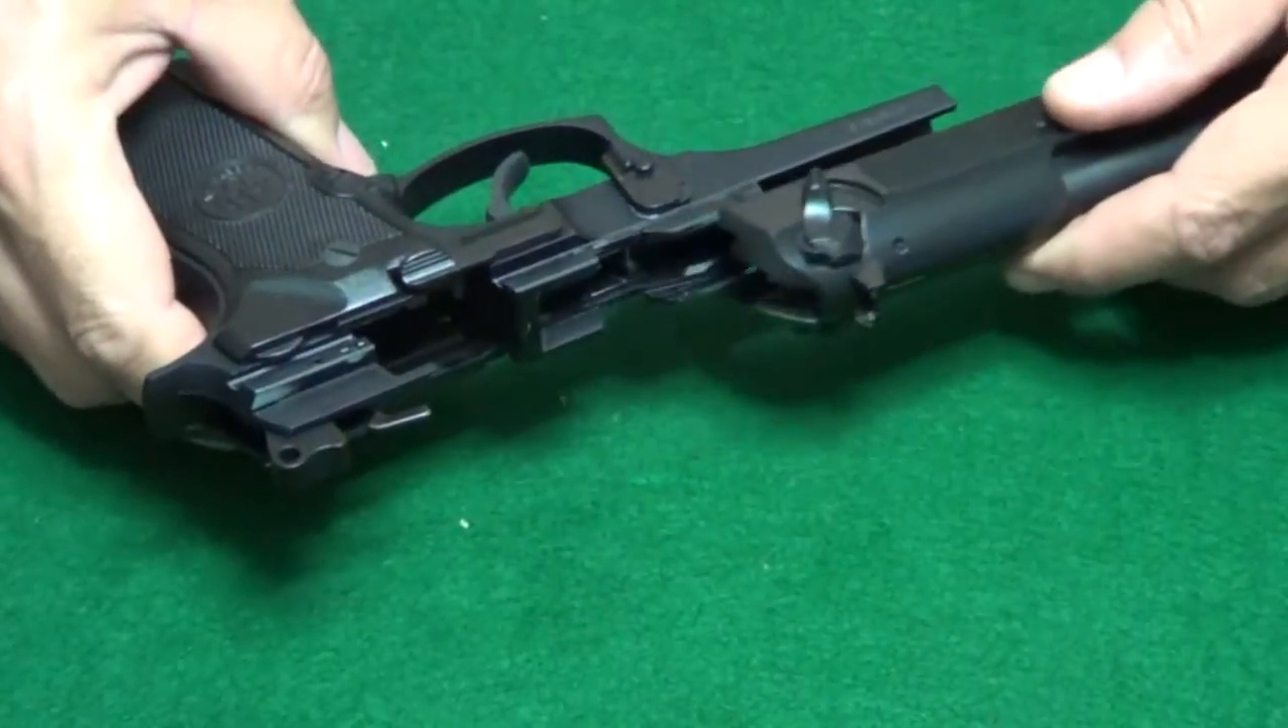Okay, we've got our grips on.